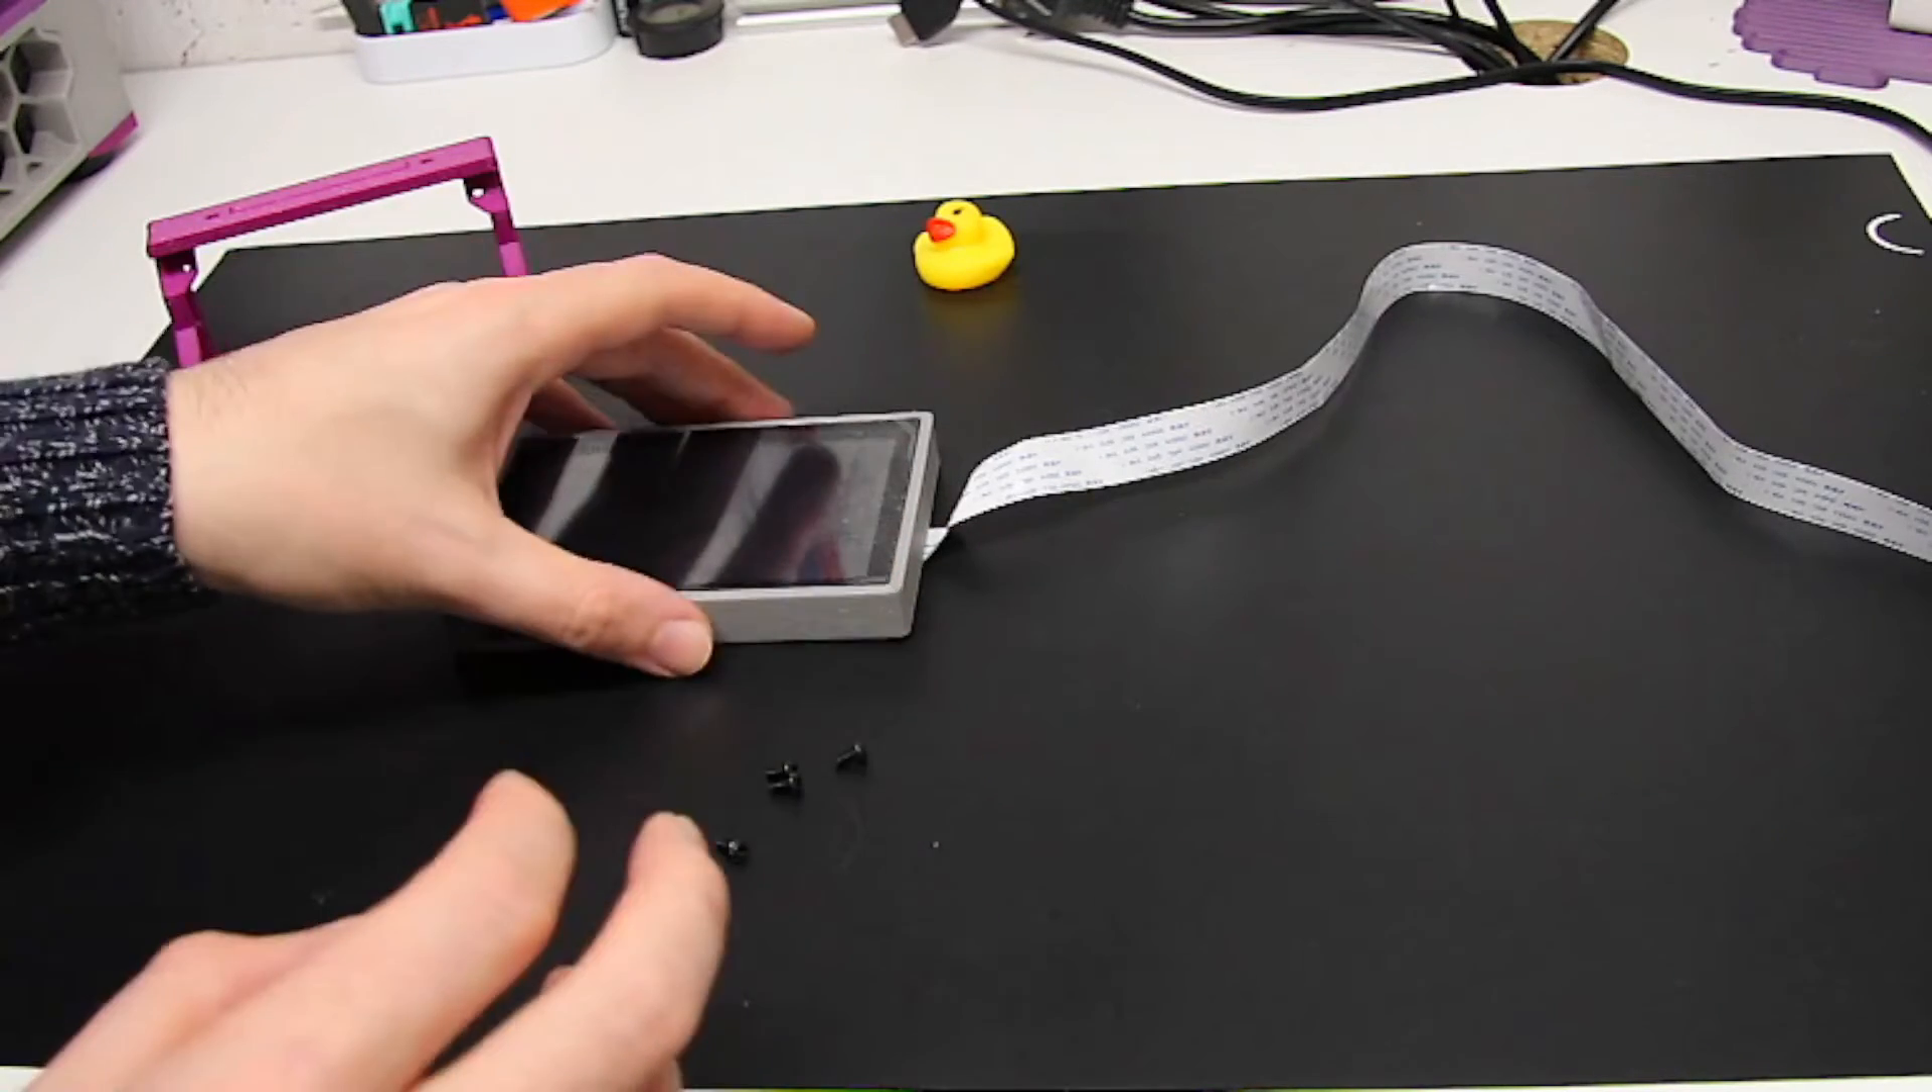Okay so there you can see that I have now mounted the screen into the bezel.